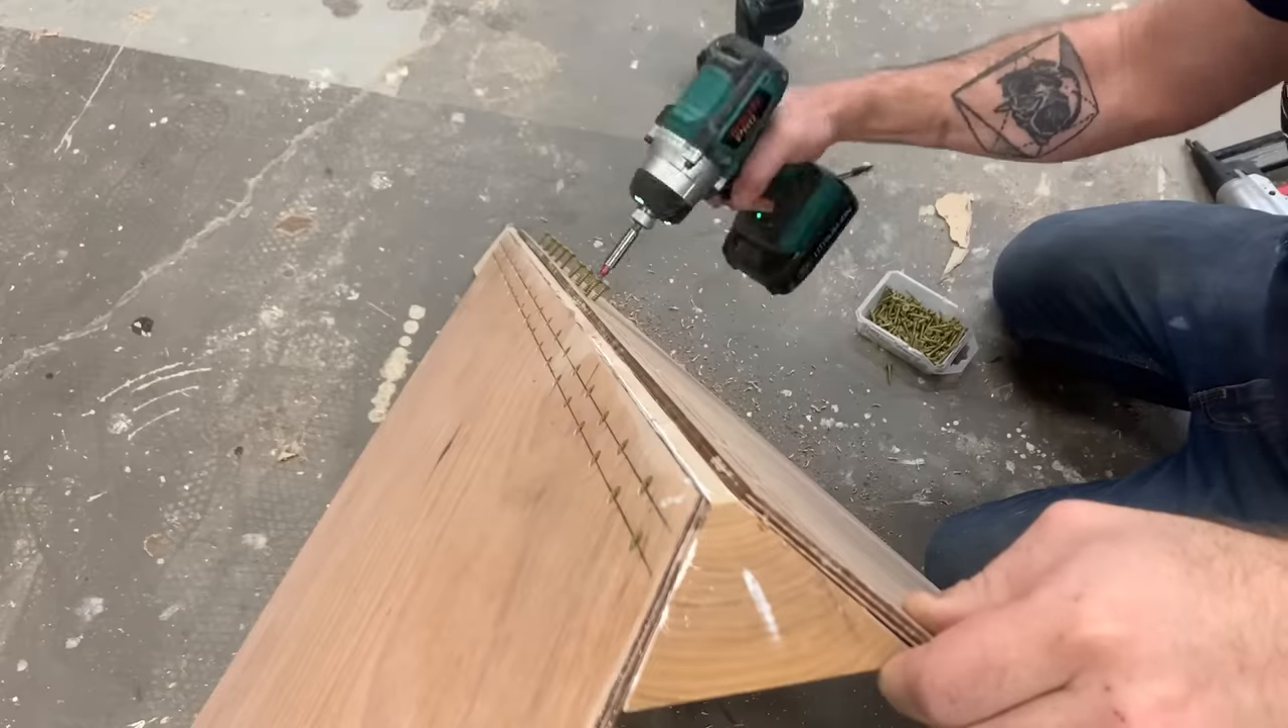Then I pre-drilled what seems like 5 million holes into my 1 .25-inch sheet of ply, and I added my screws.